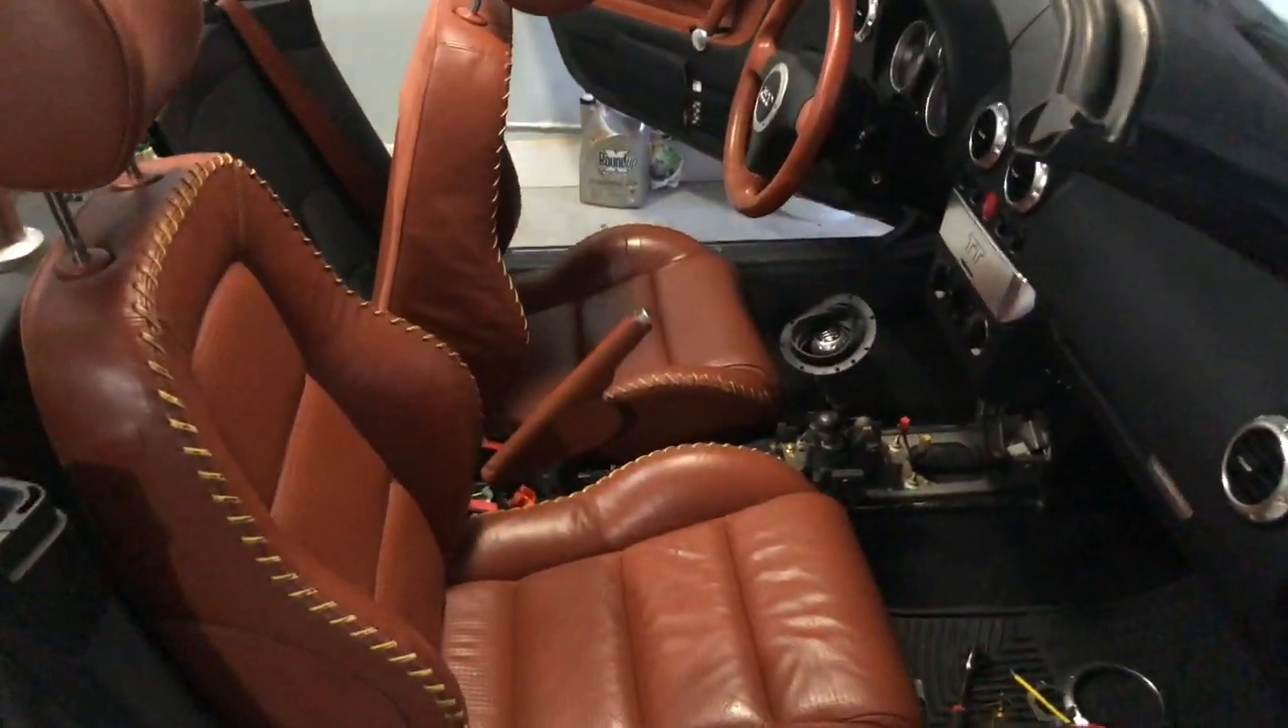So I just got done with removing the center console out of the Audi.